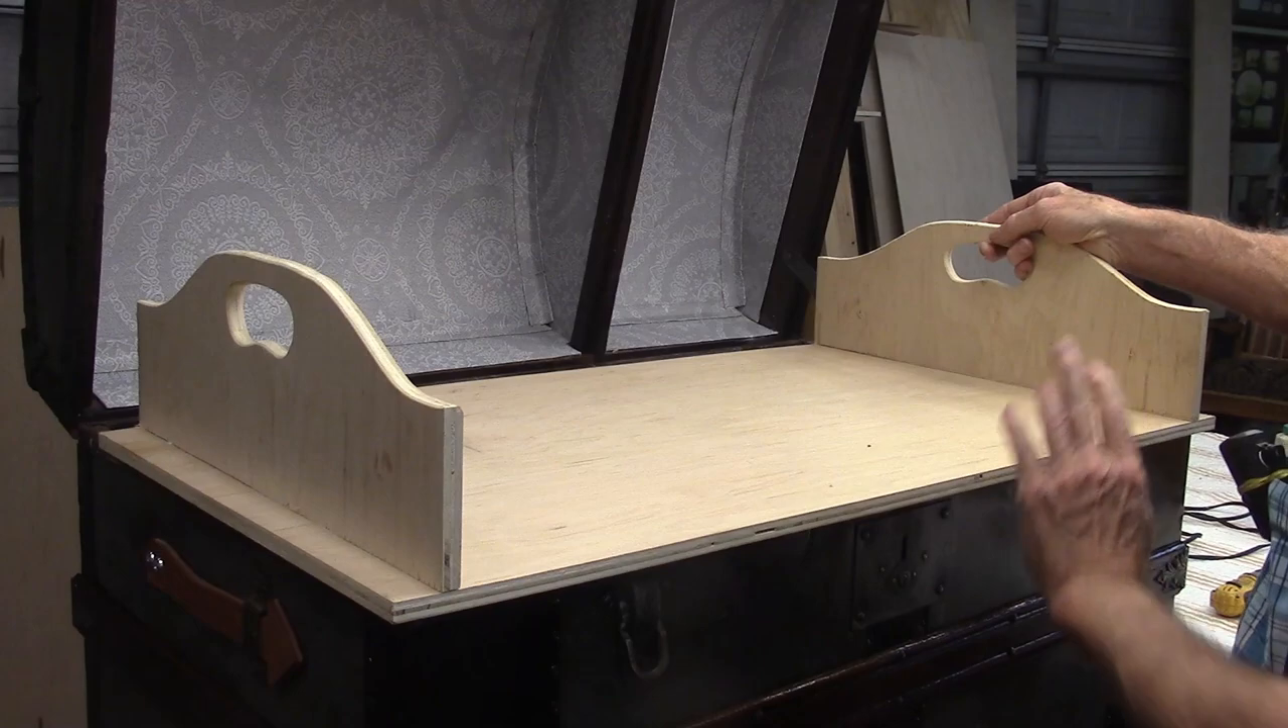Well, here's a framework for the tray. I'm still going to put sides on it, but the interesting part about it is the bottom.